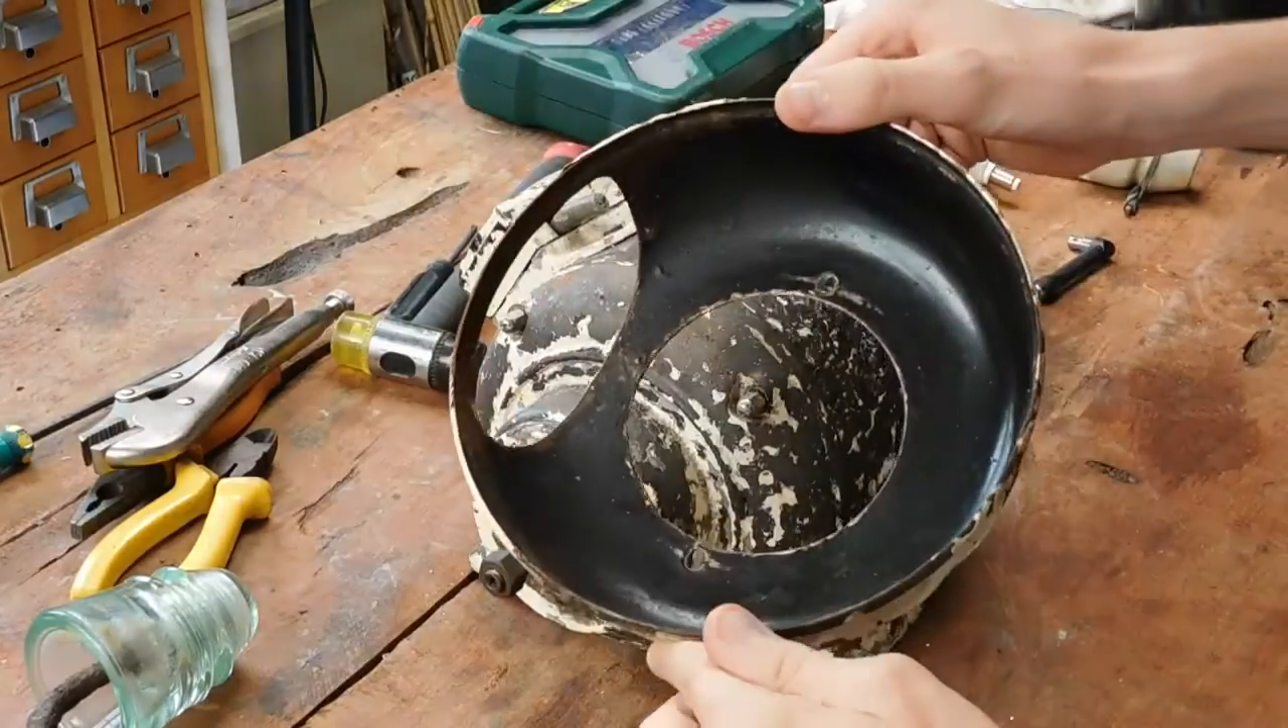Okay well I've started by taking the rear end bell cover off.